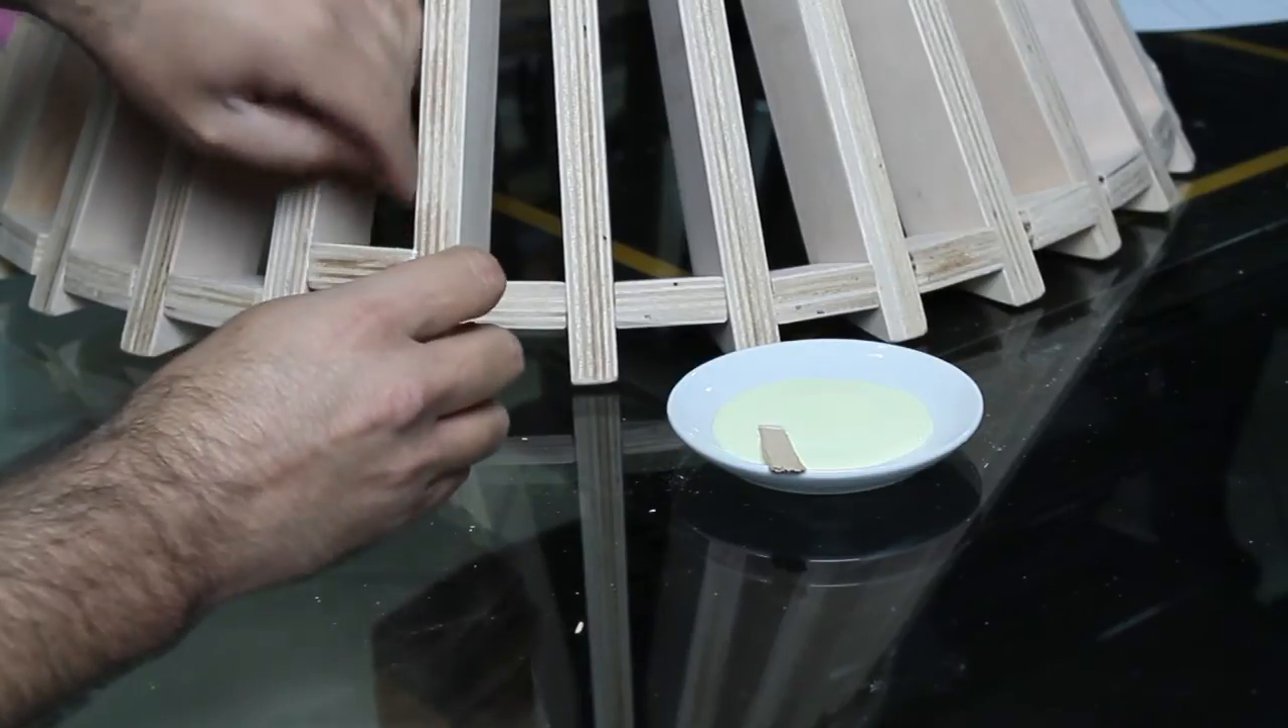Apliquei cola de madeira uma a uma e posicionei cada espaçador no seu lugar.